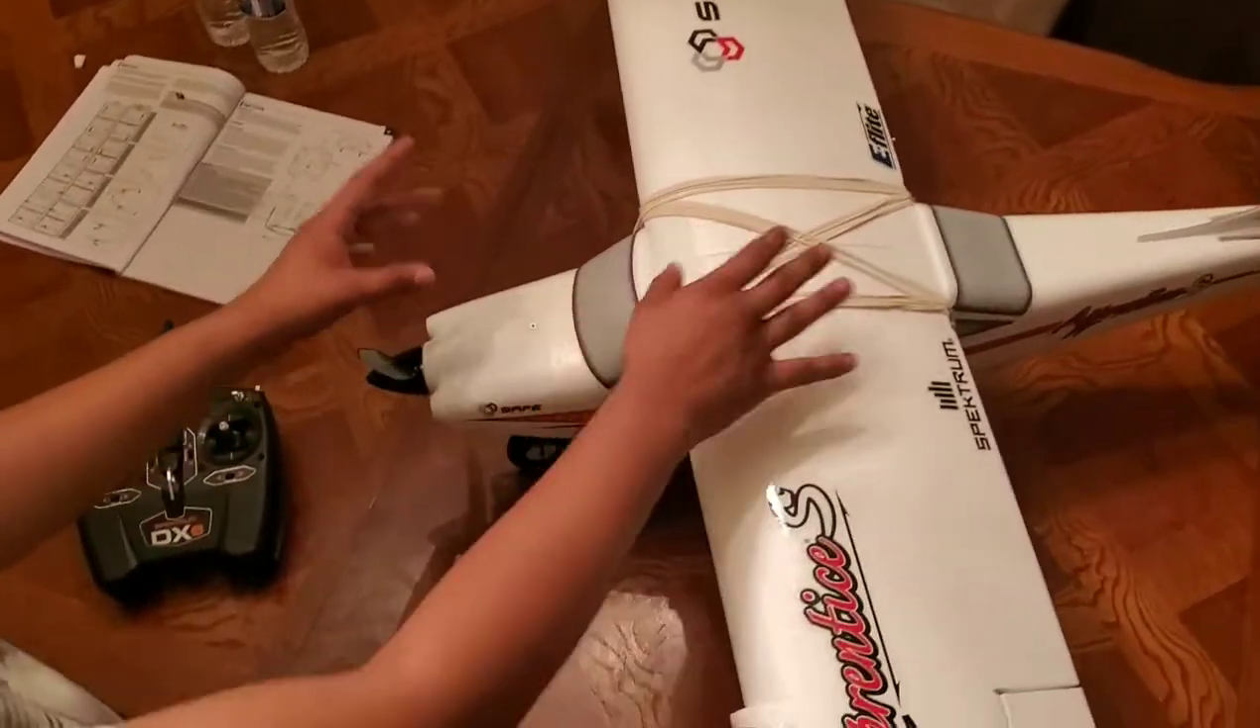So now that the rubber bands are all attached, this is how the final version works.